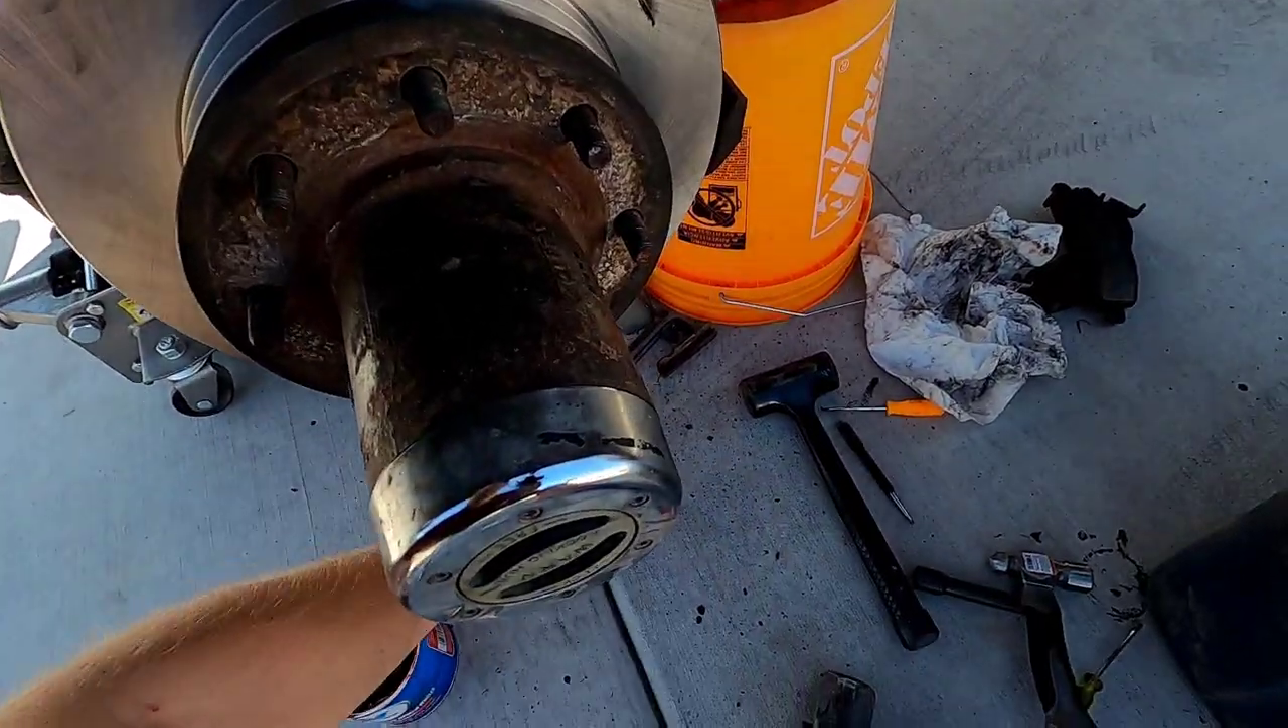All right, hub is all back together. Spins nicely.